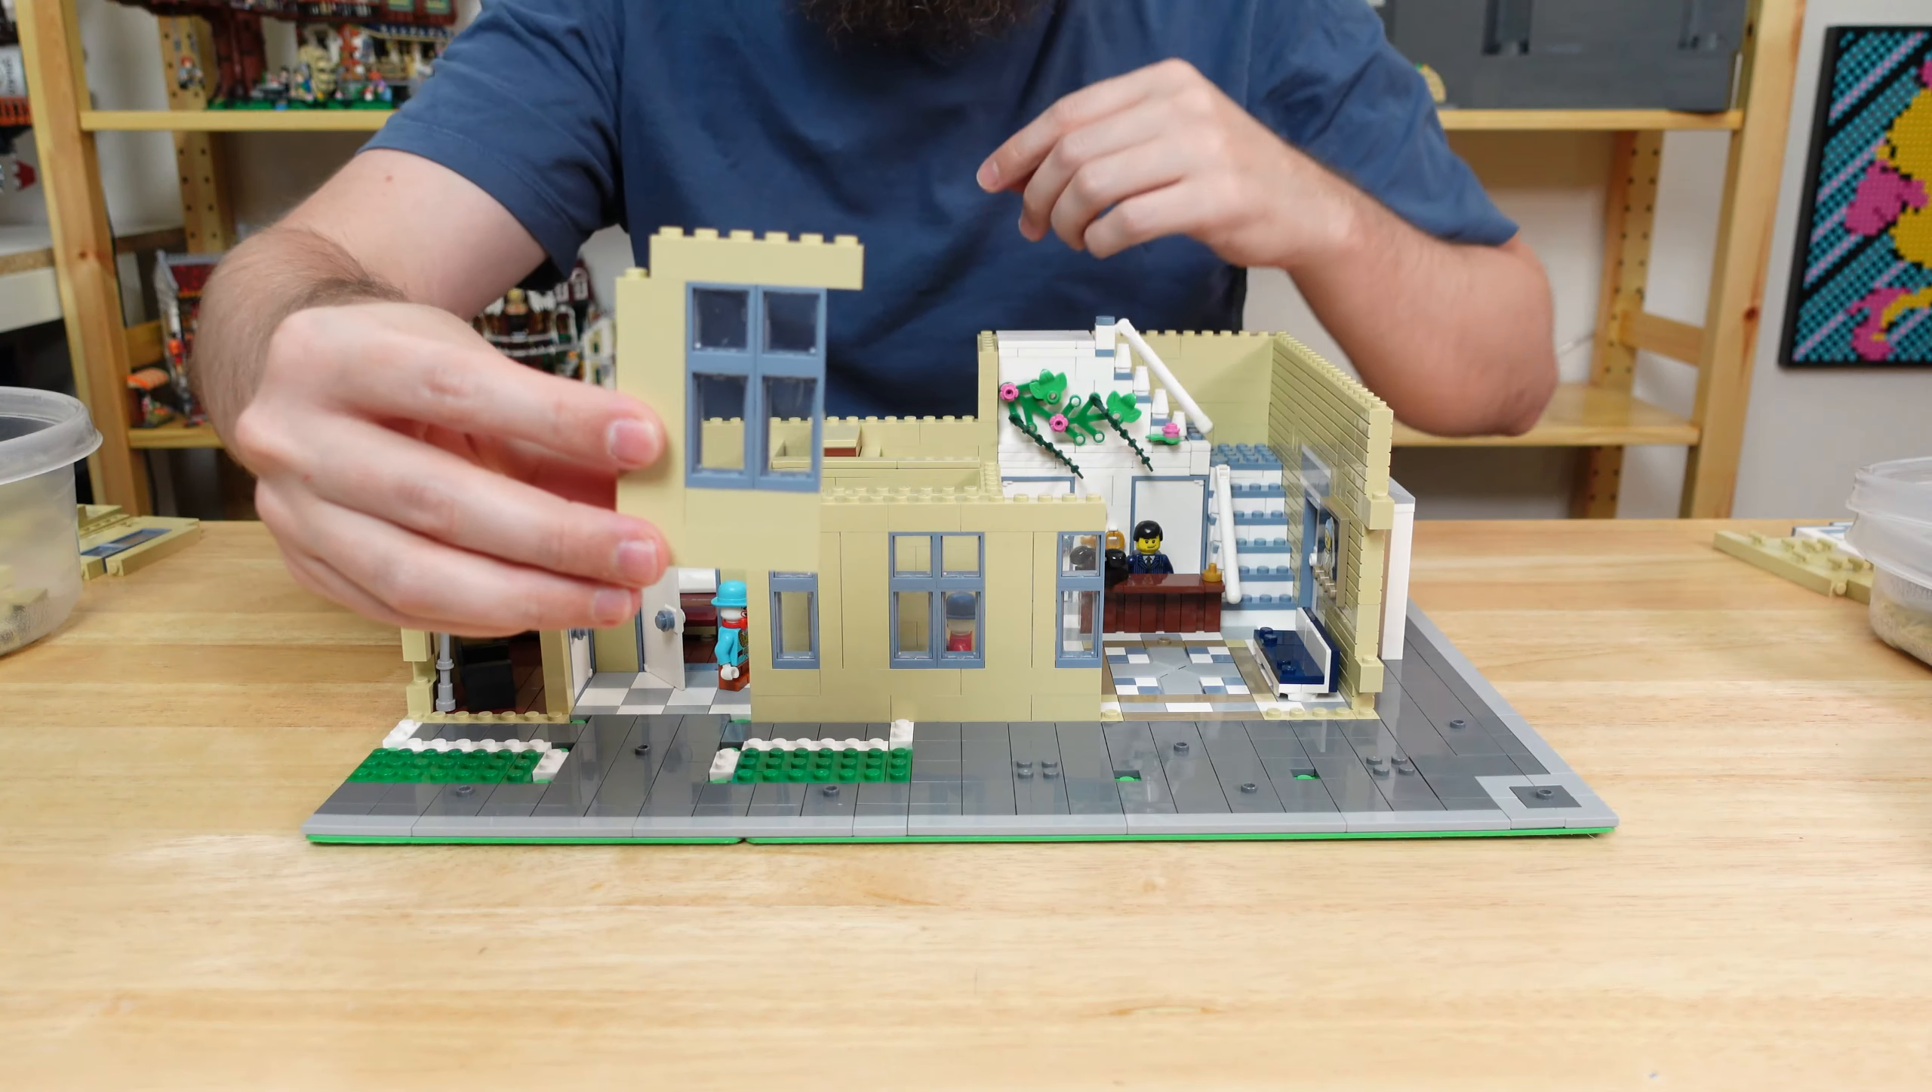And the first floor is pretty much done, except for the front wall.